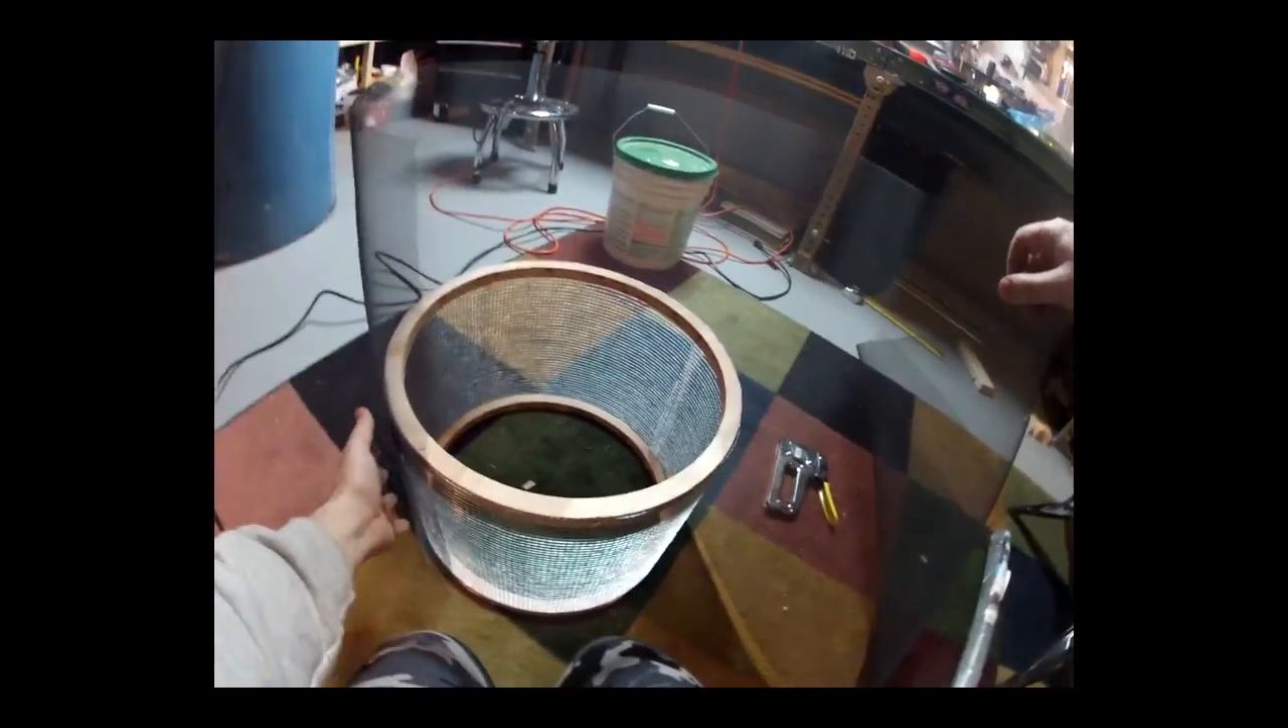Basically, I already stapled Wire mesh as you can see.